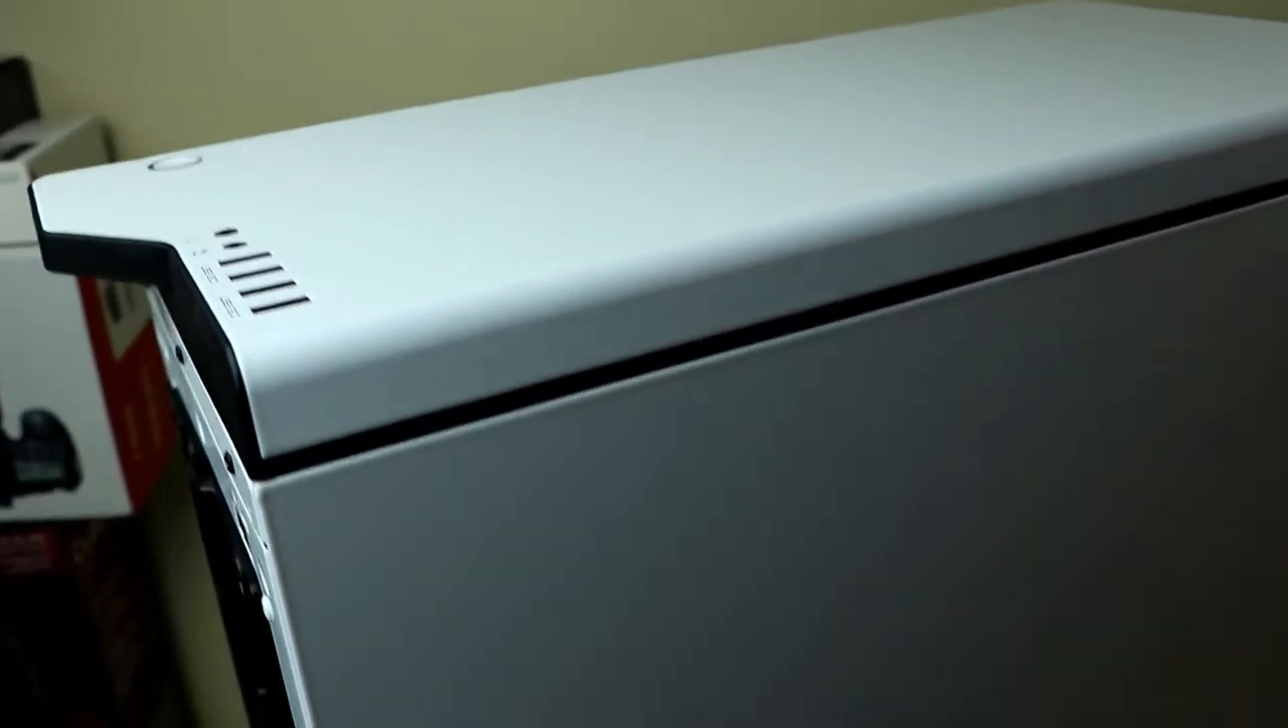All right, so we put on the side panel and the top.